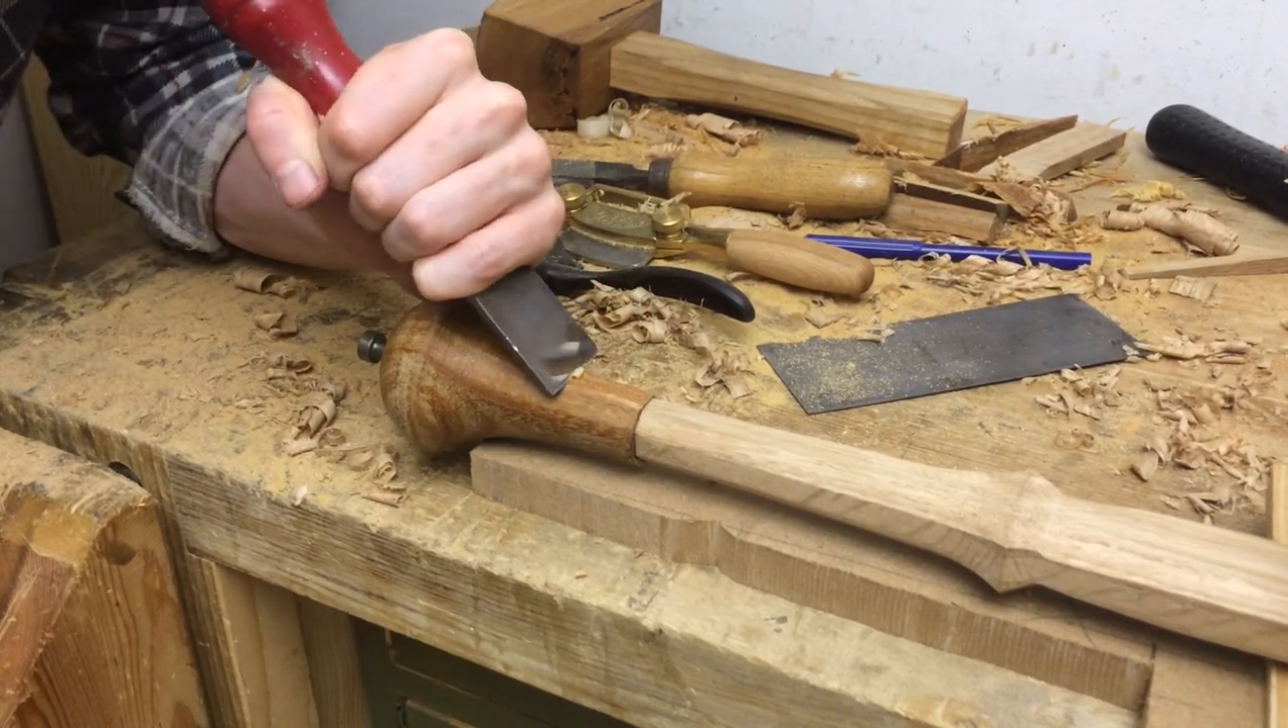Now we have the pommel in place just temporarily the nut will be recessed into the pommel shortly.